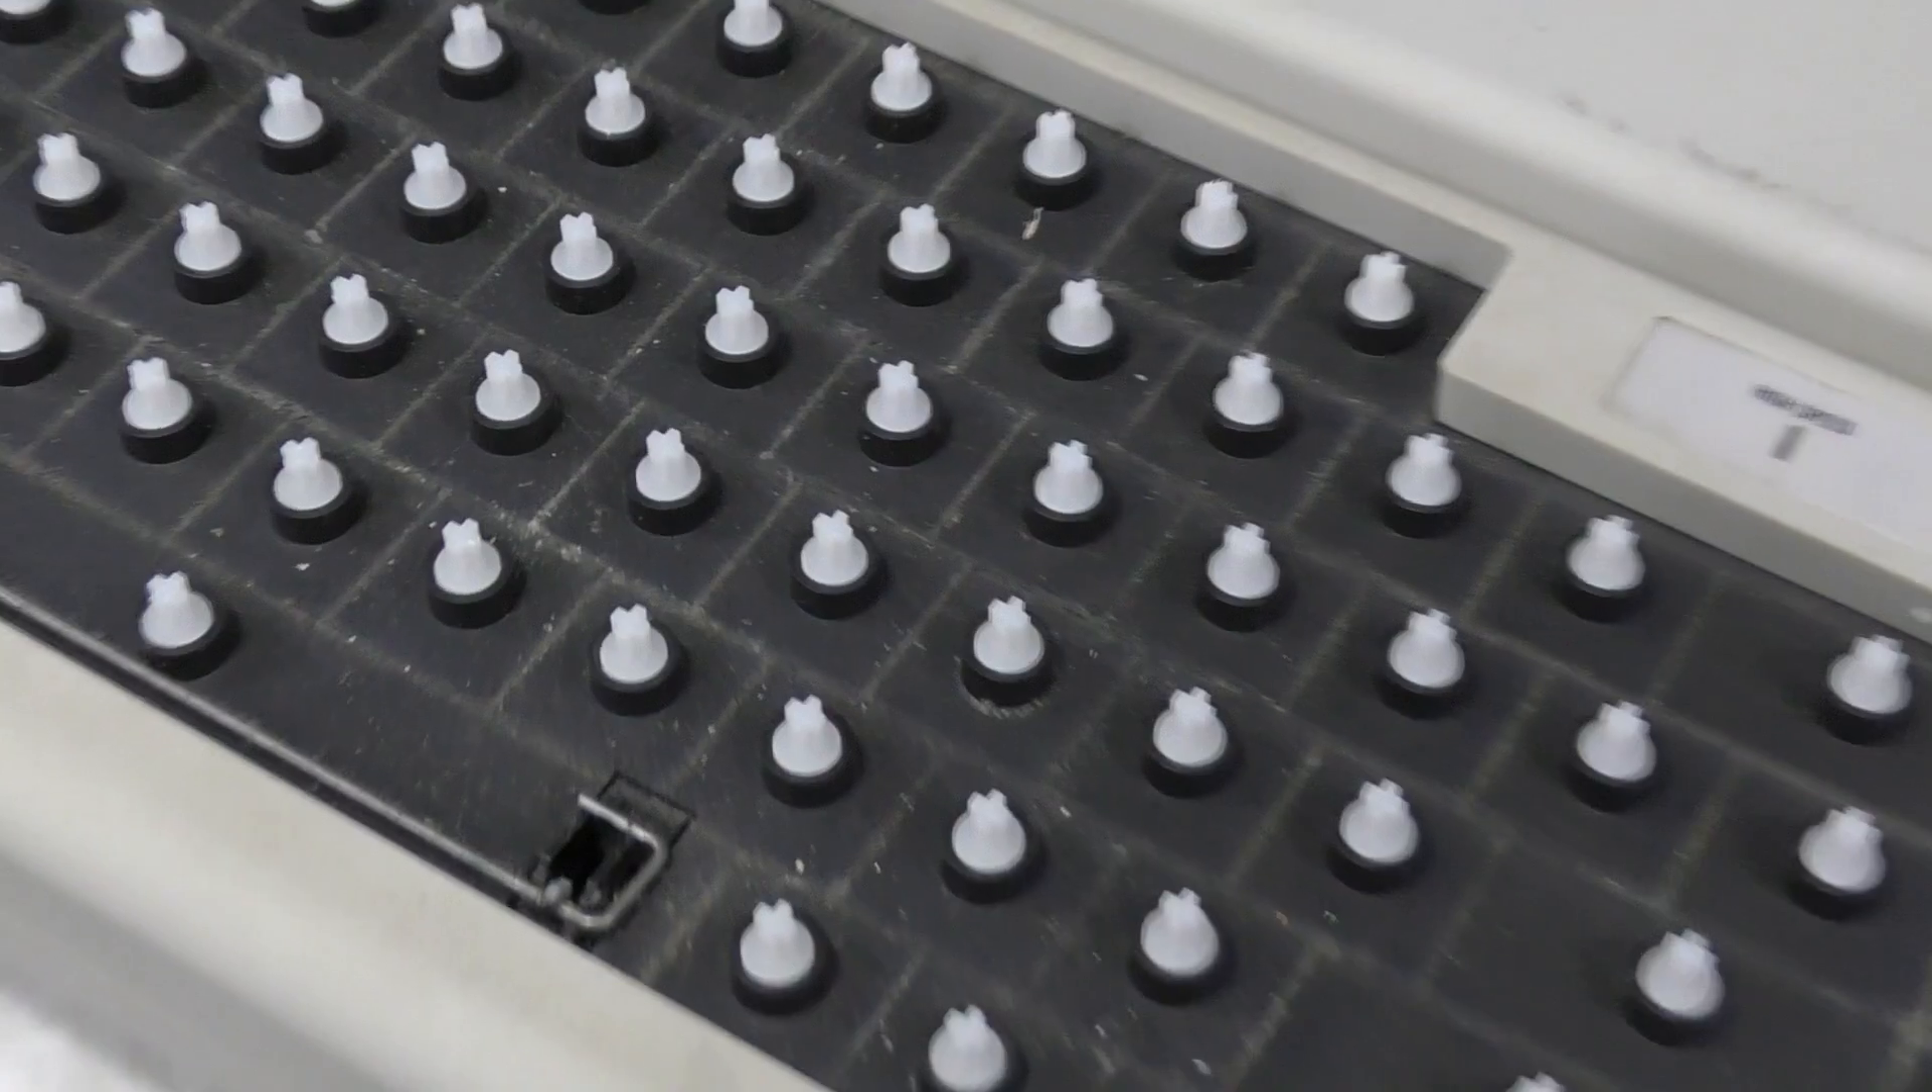OK, all of the keys were removed, and there is a very thin outline of dirt showing where all the boundaries of the keys were.